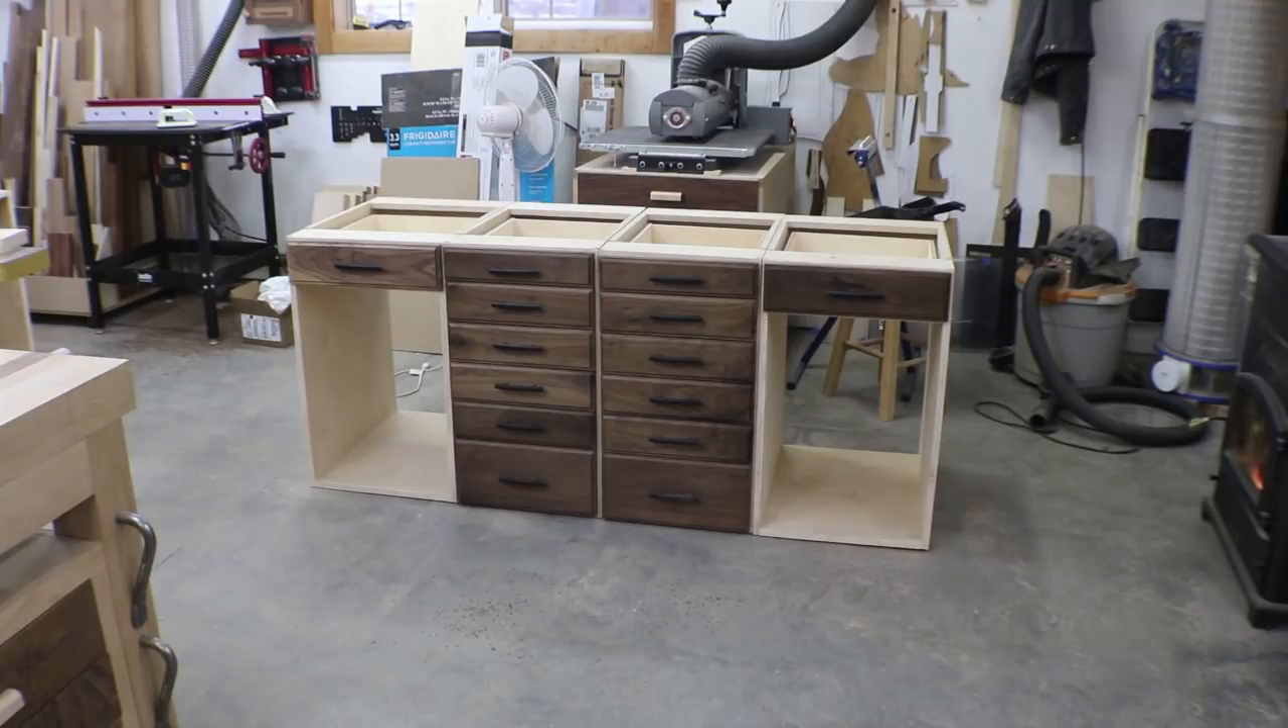Well, there's those 14 drawers all done.